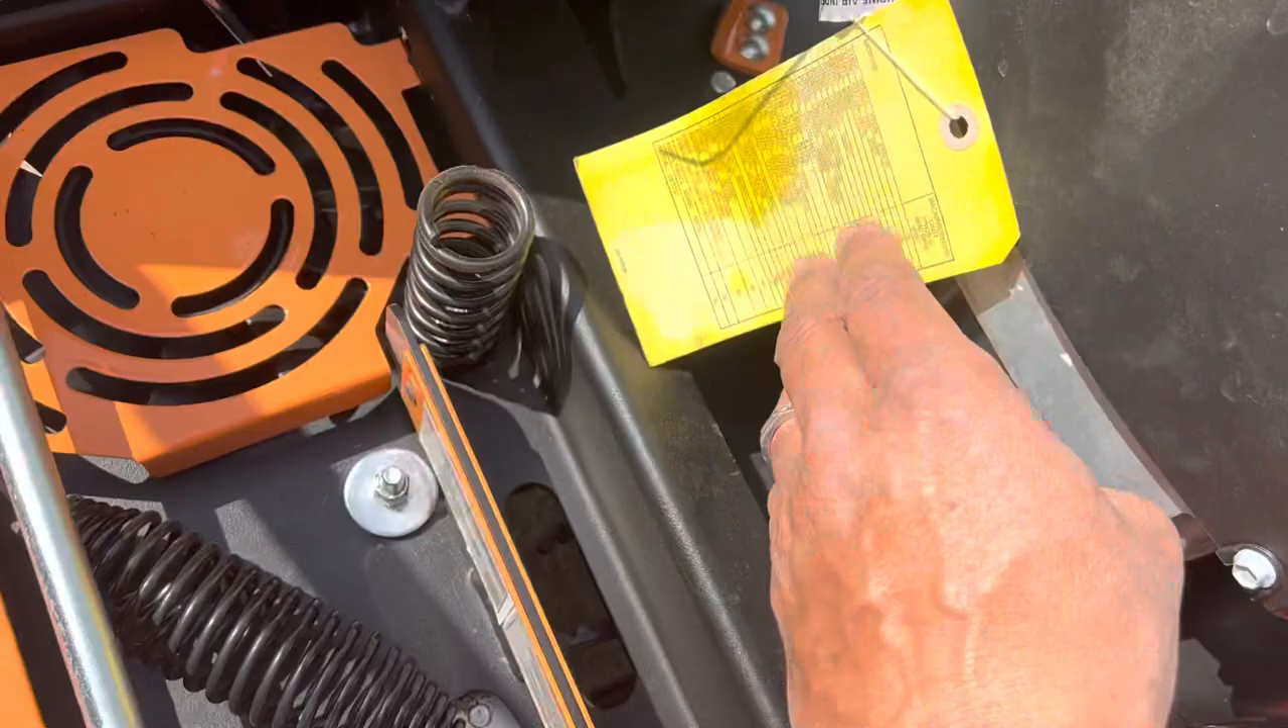And look, the tag is, the tags are still on. I haven't even taken the tags off of it.